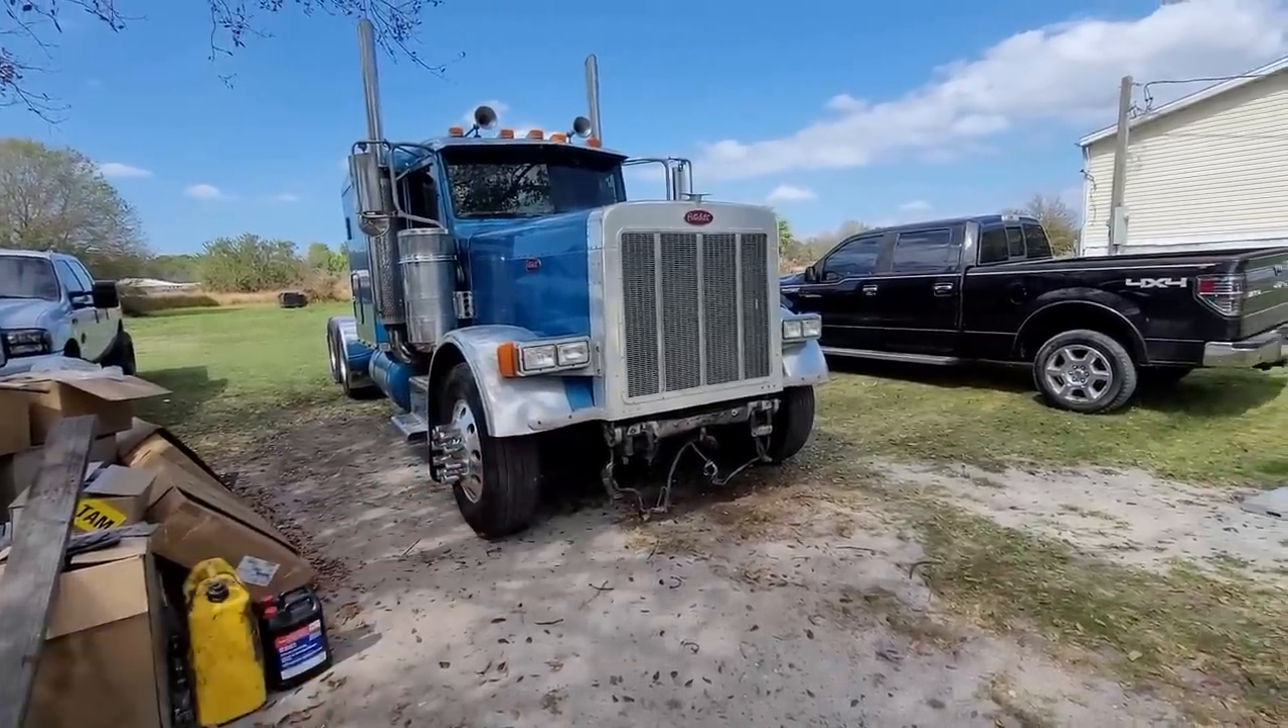We finished everything last night except we didn't throw the bumper on.